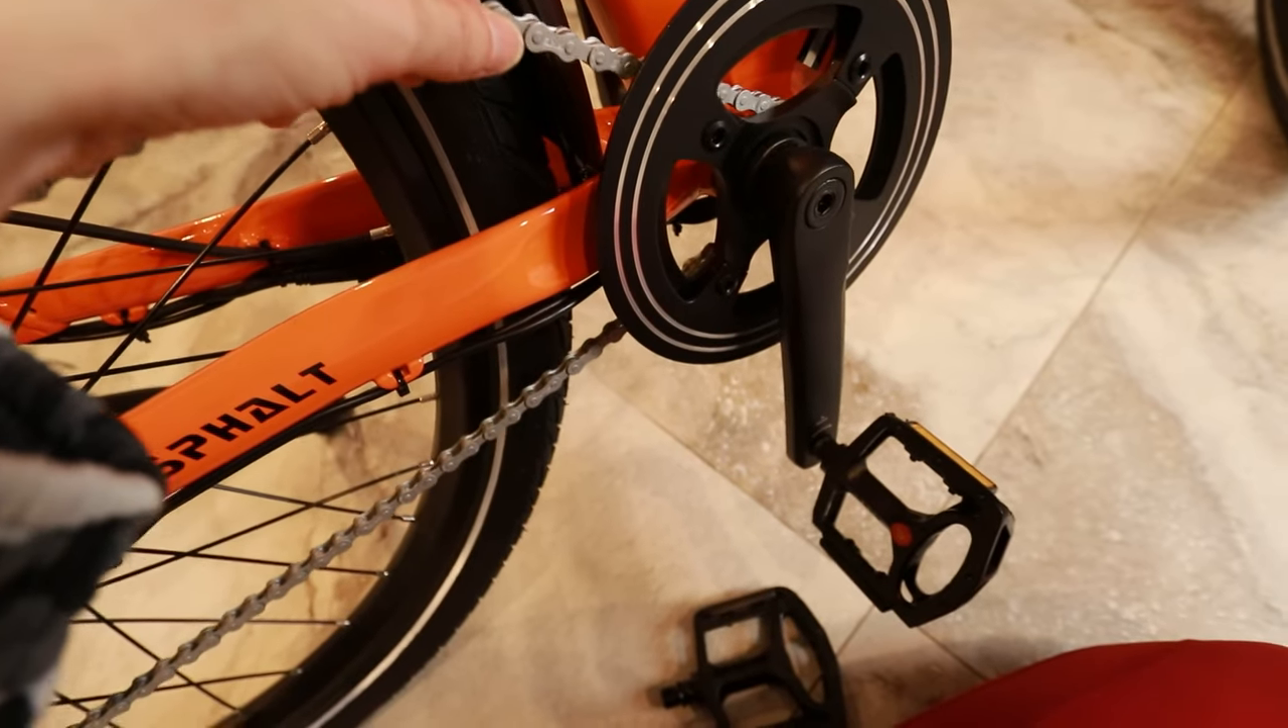And it appears that the chain came off.